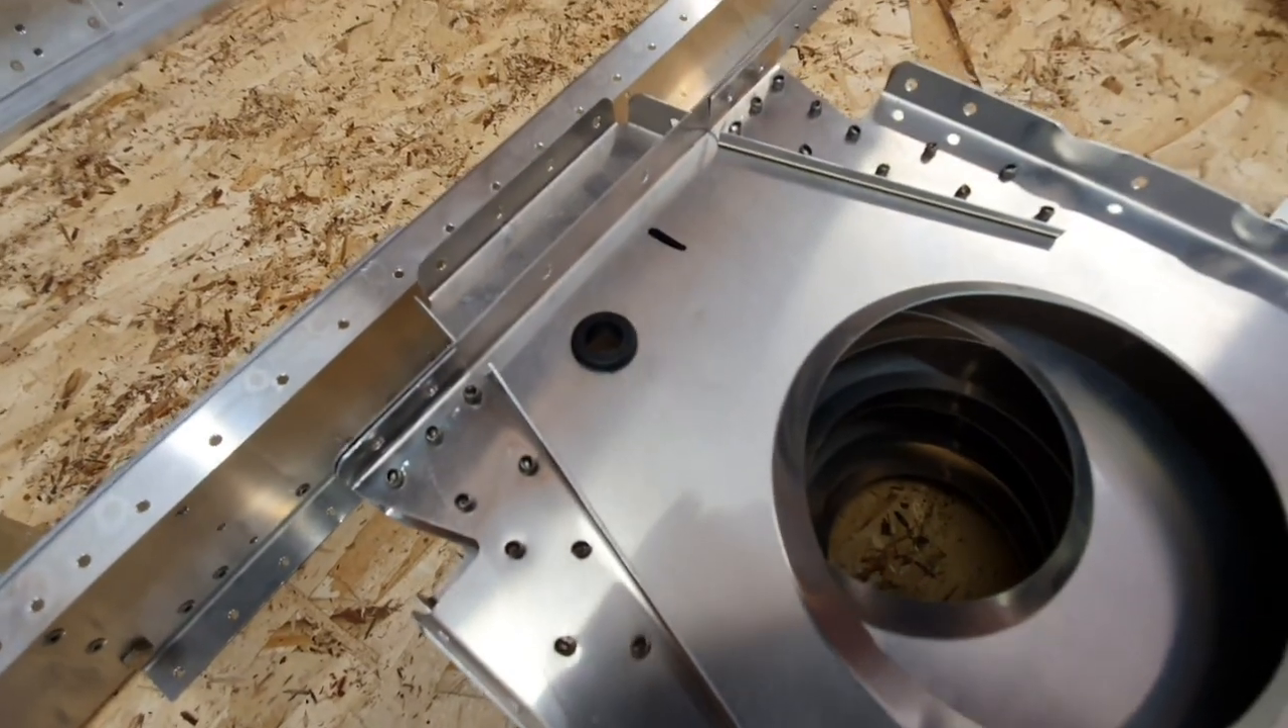I have now drilled out the tooling hole in the forward end of the aft ribs each one of them and fitted them with a half inch rubber grommet.